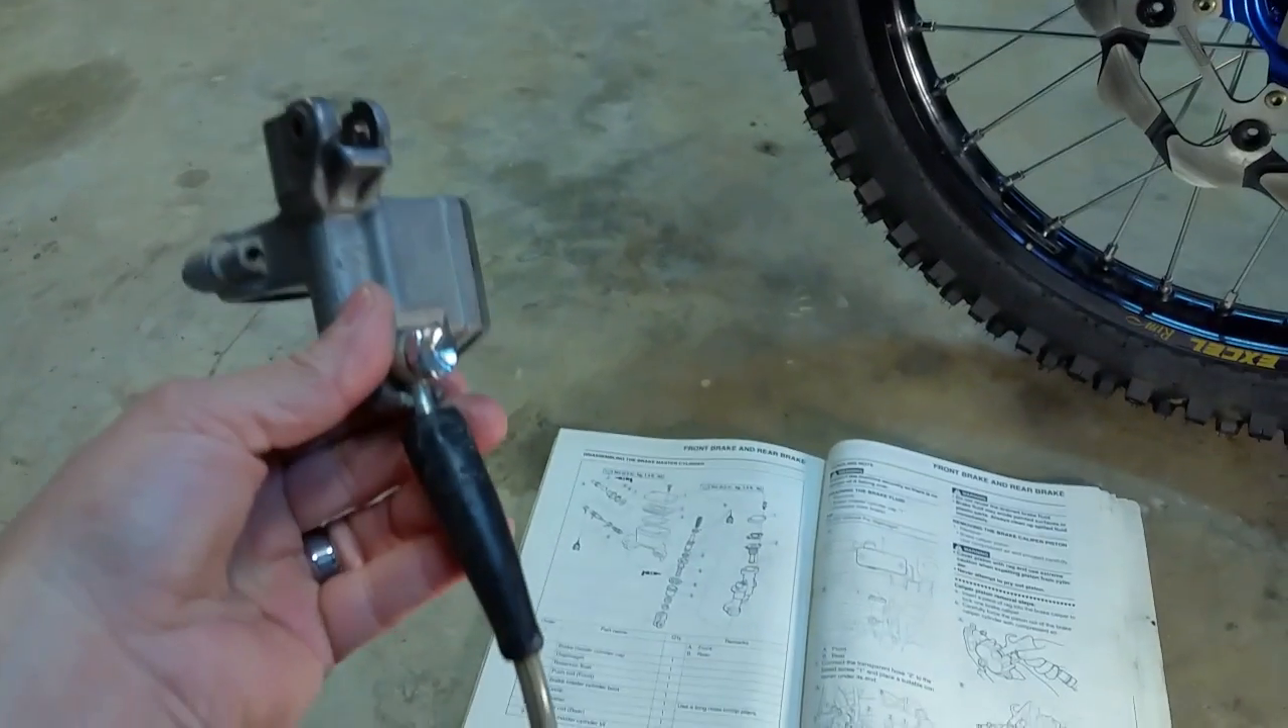We've got the master cylinder removed from the bike I still need to disconnect the brake line here.